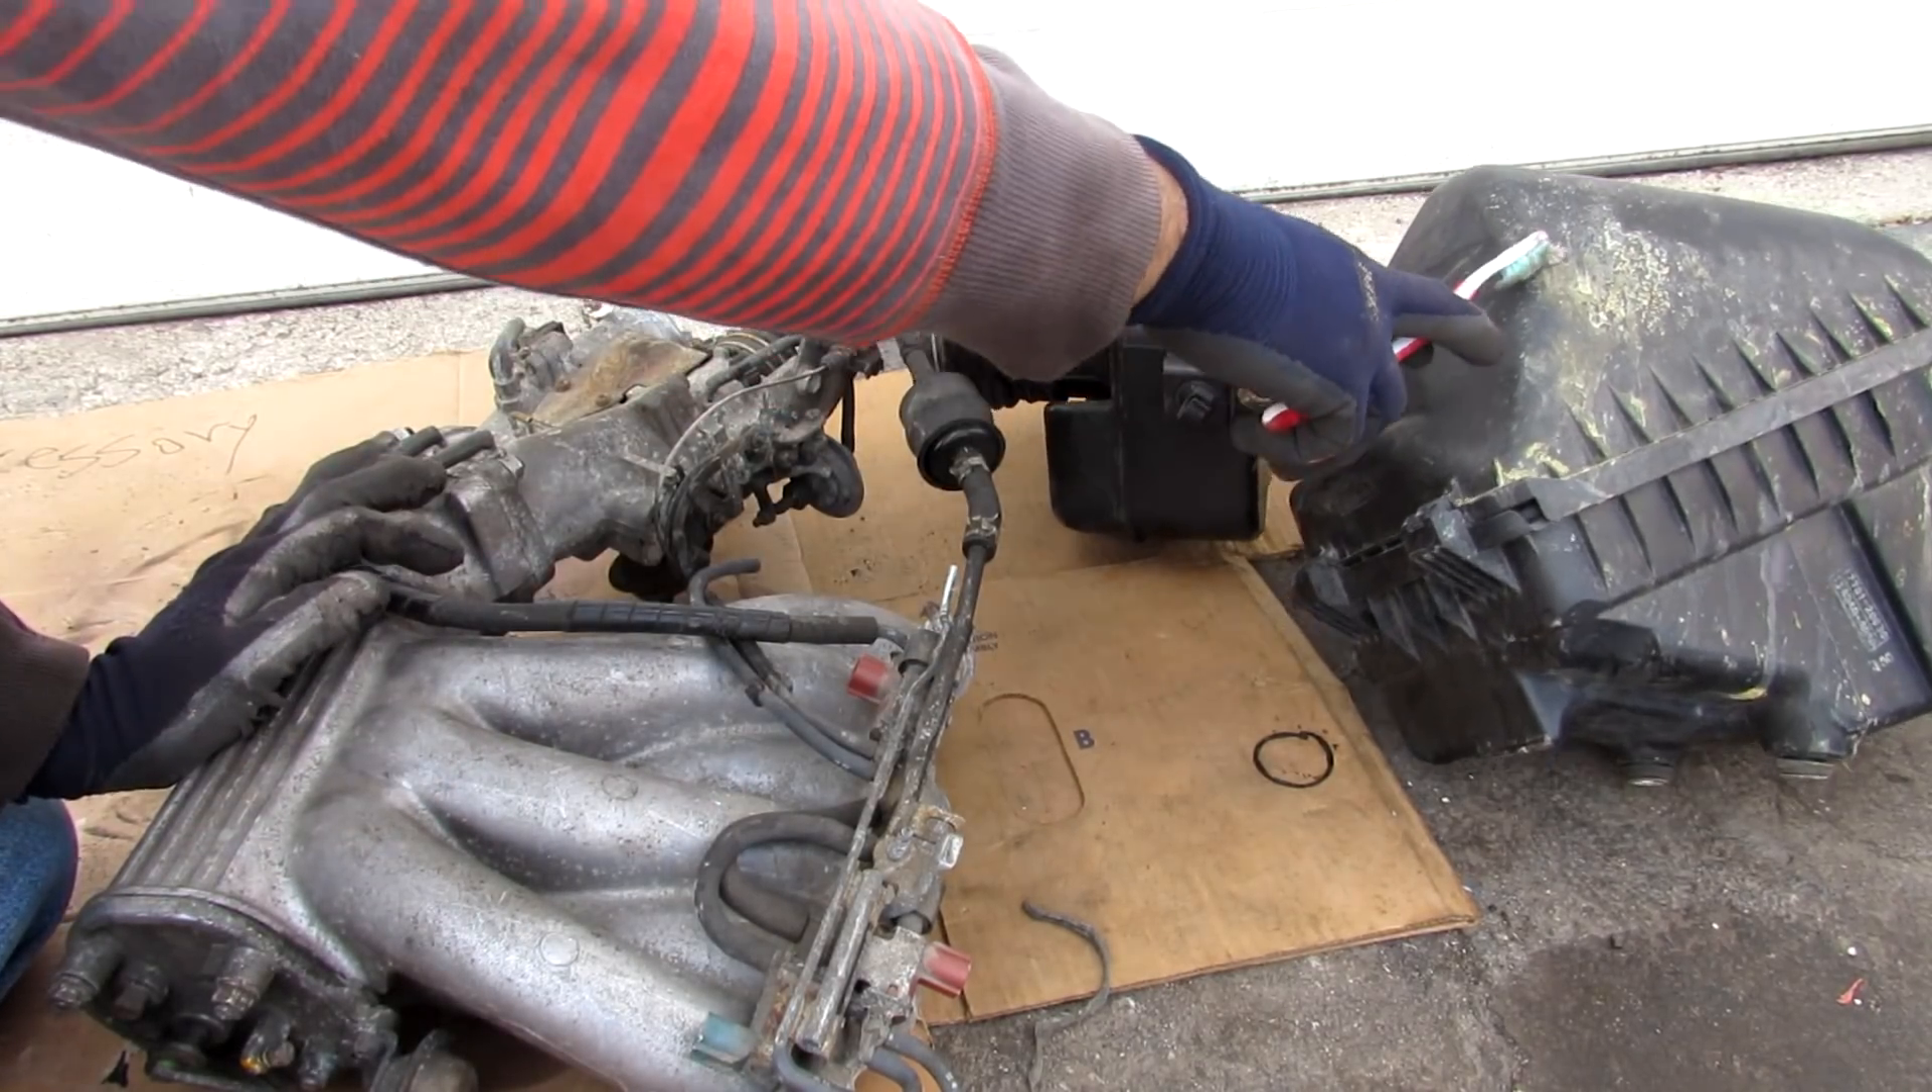Here we have the entire air intake system removed from the vehicle starting here with the air box.